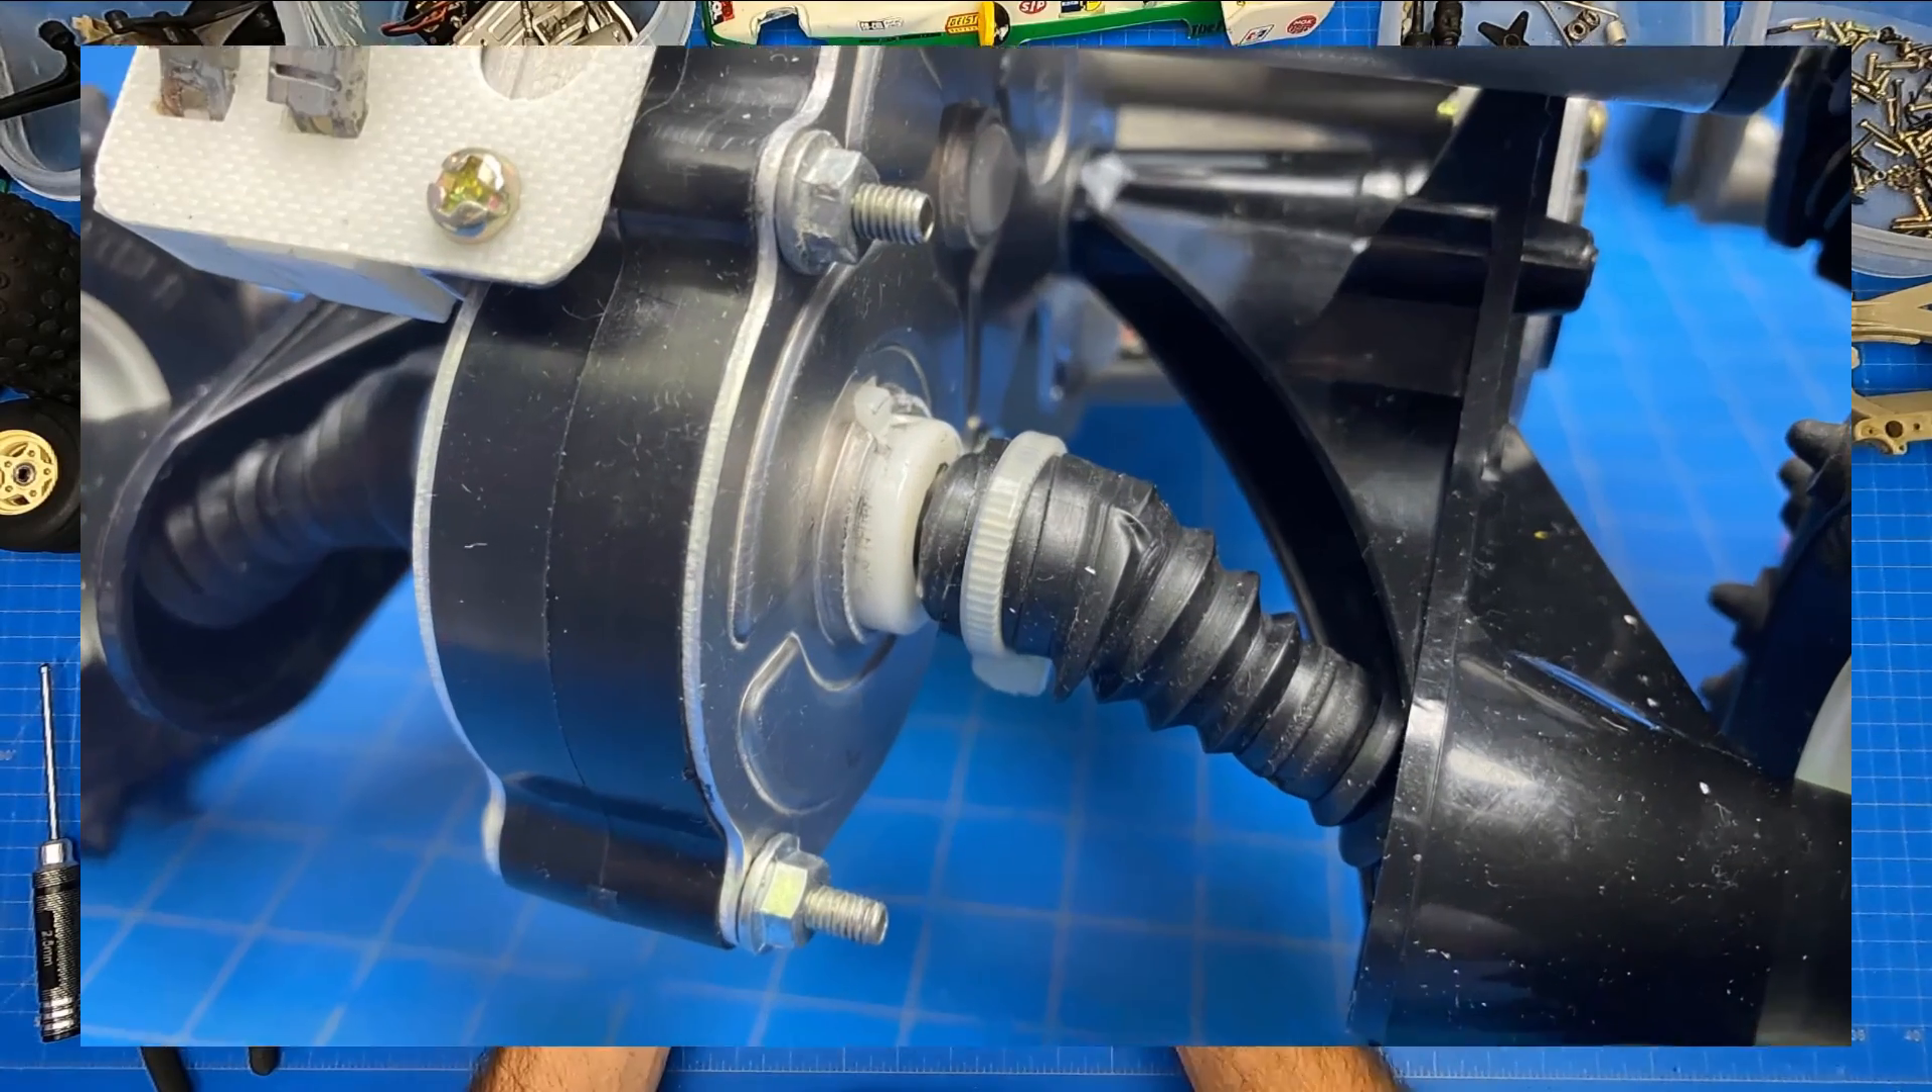Even after you attach the nut, the screw sticks out way too far.